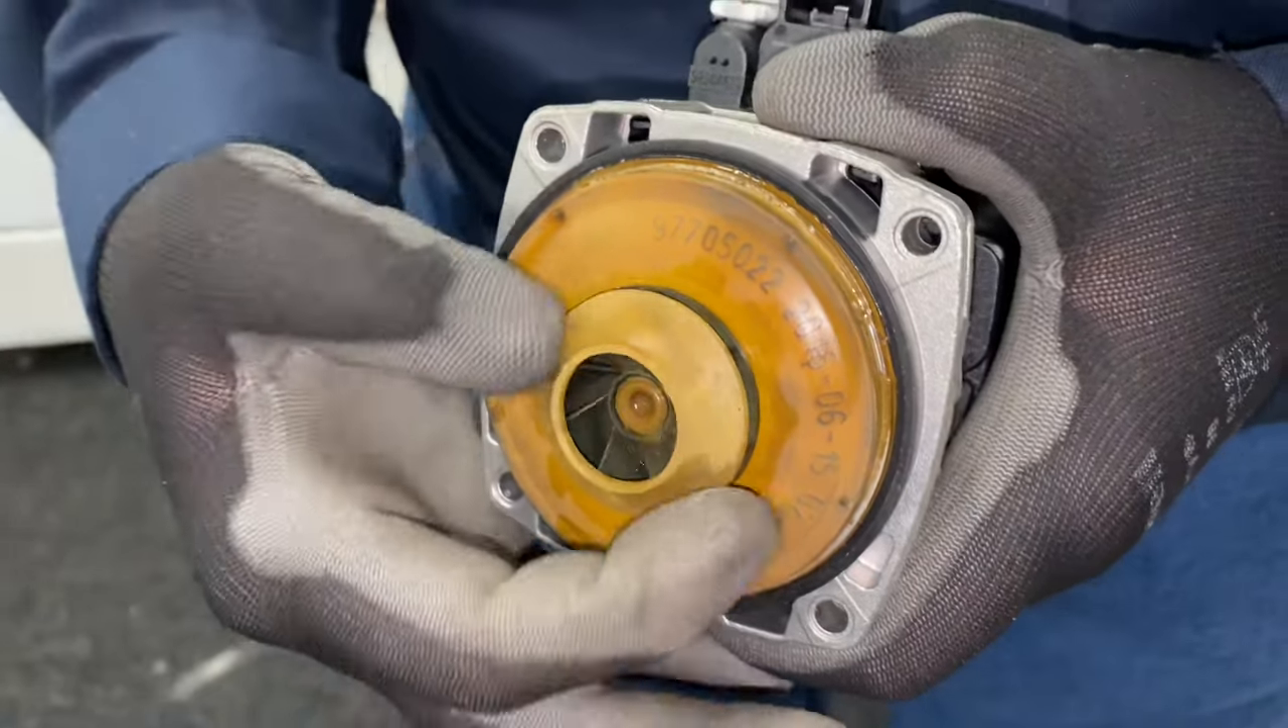So, we've got the pump out.